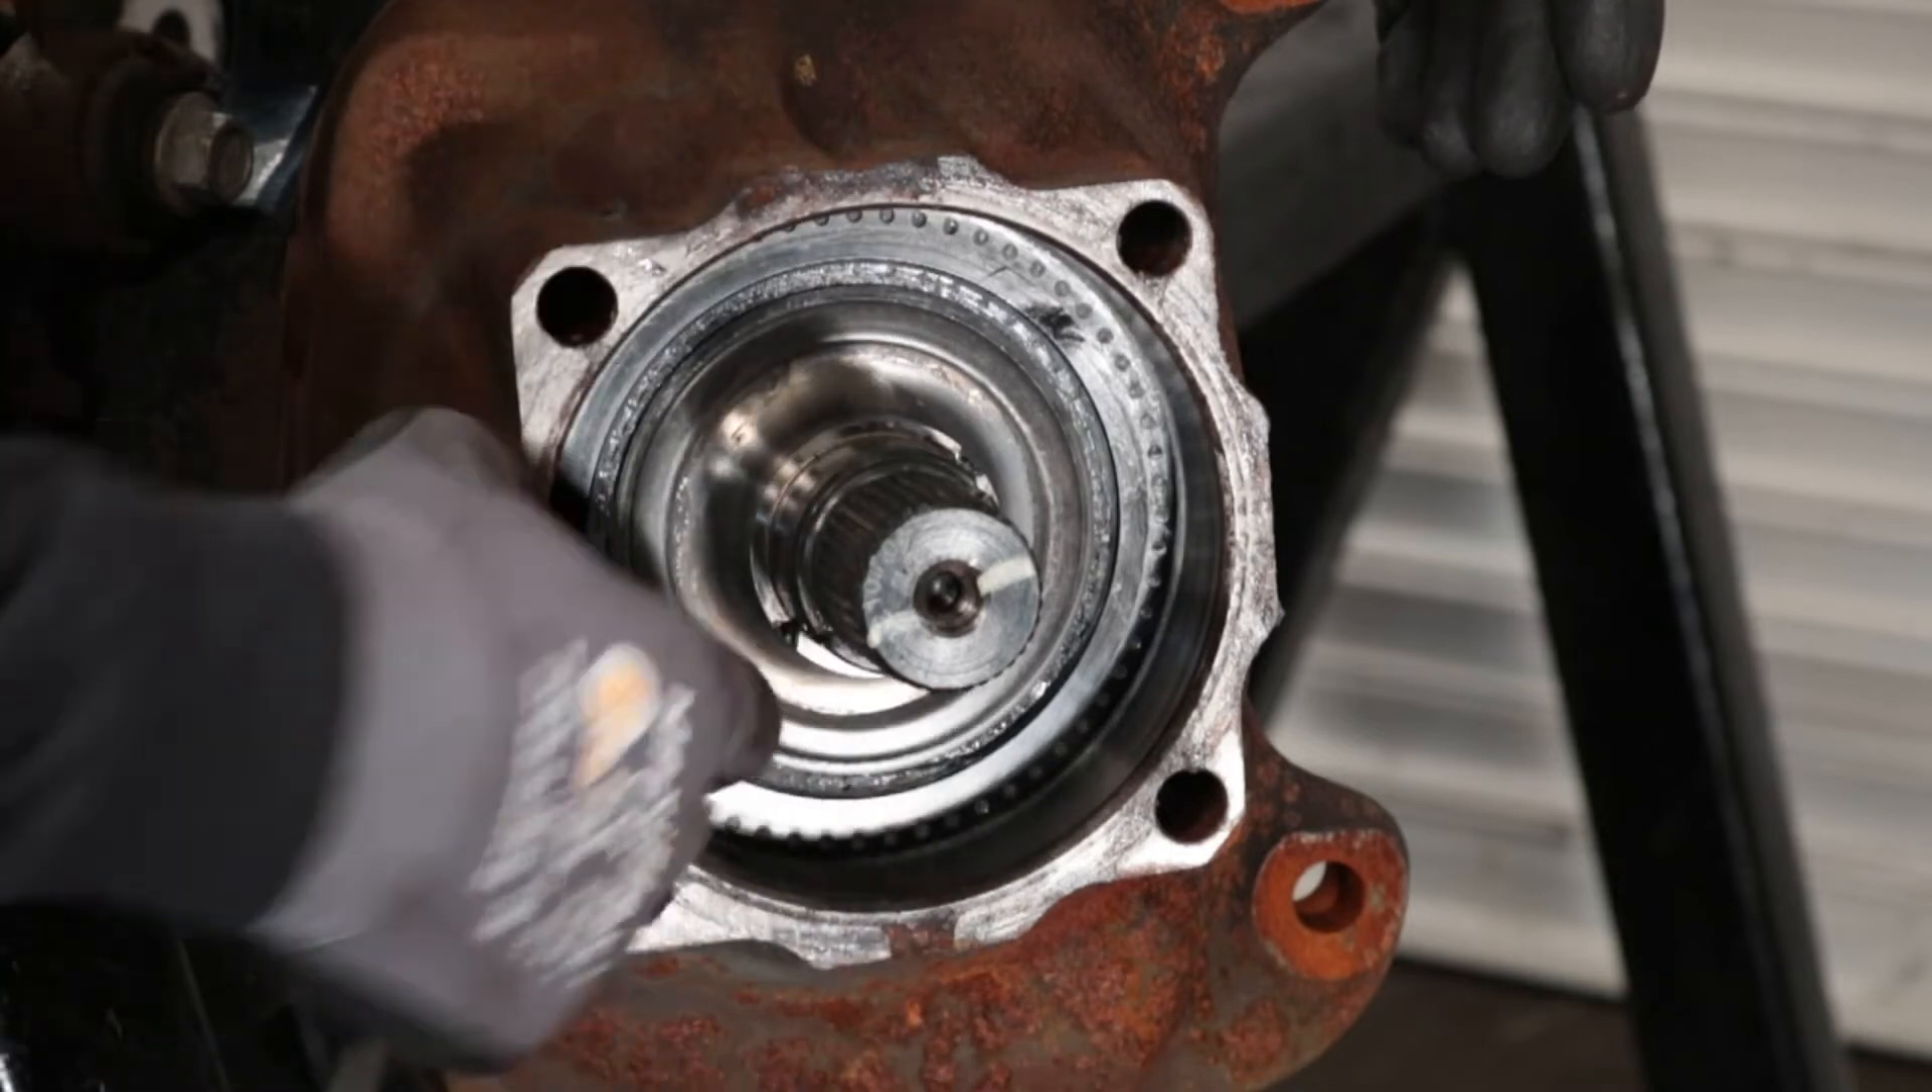This is the steering knuckle with the wheel hub assembly removed.